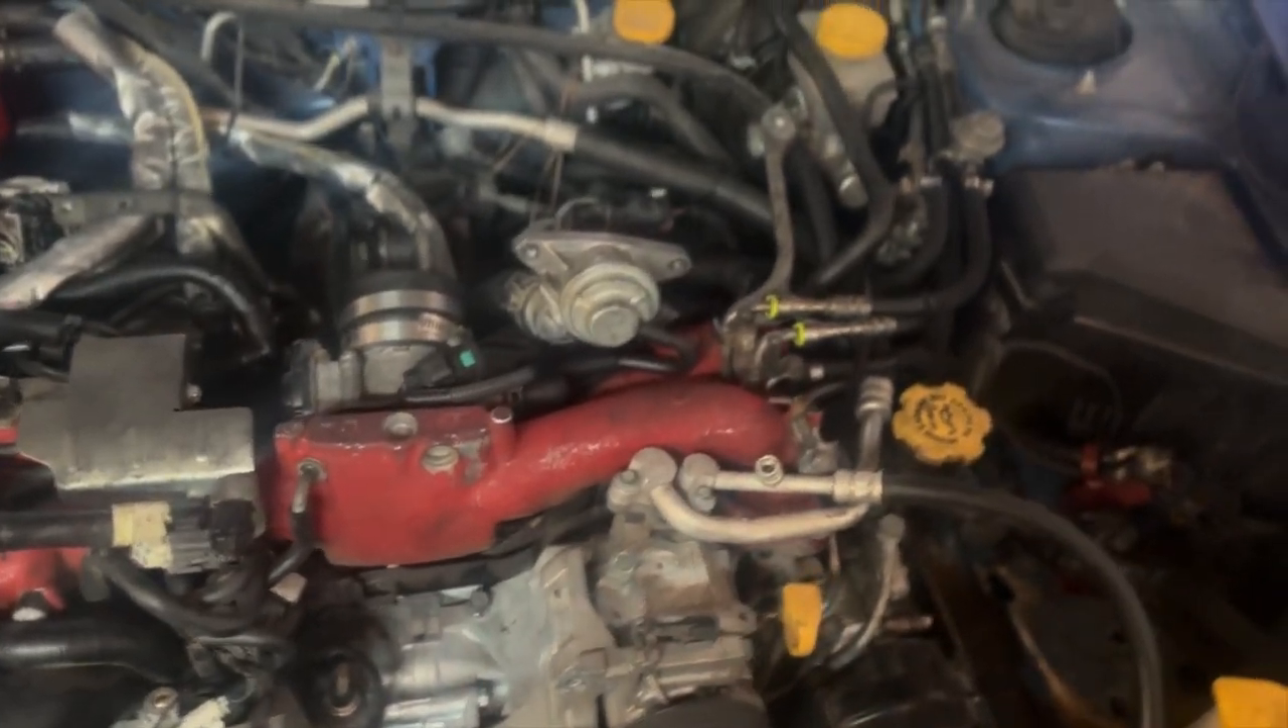All righty i got the intake manifold back on.